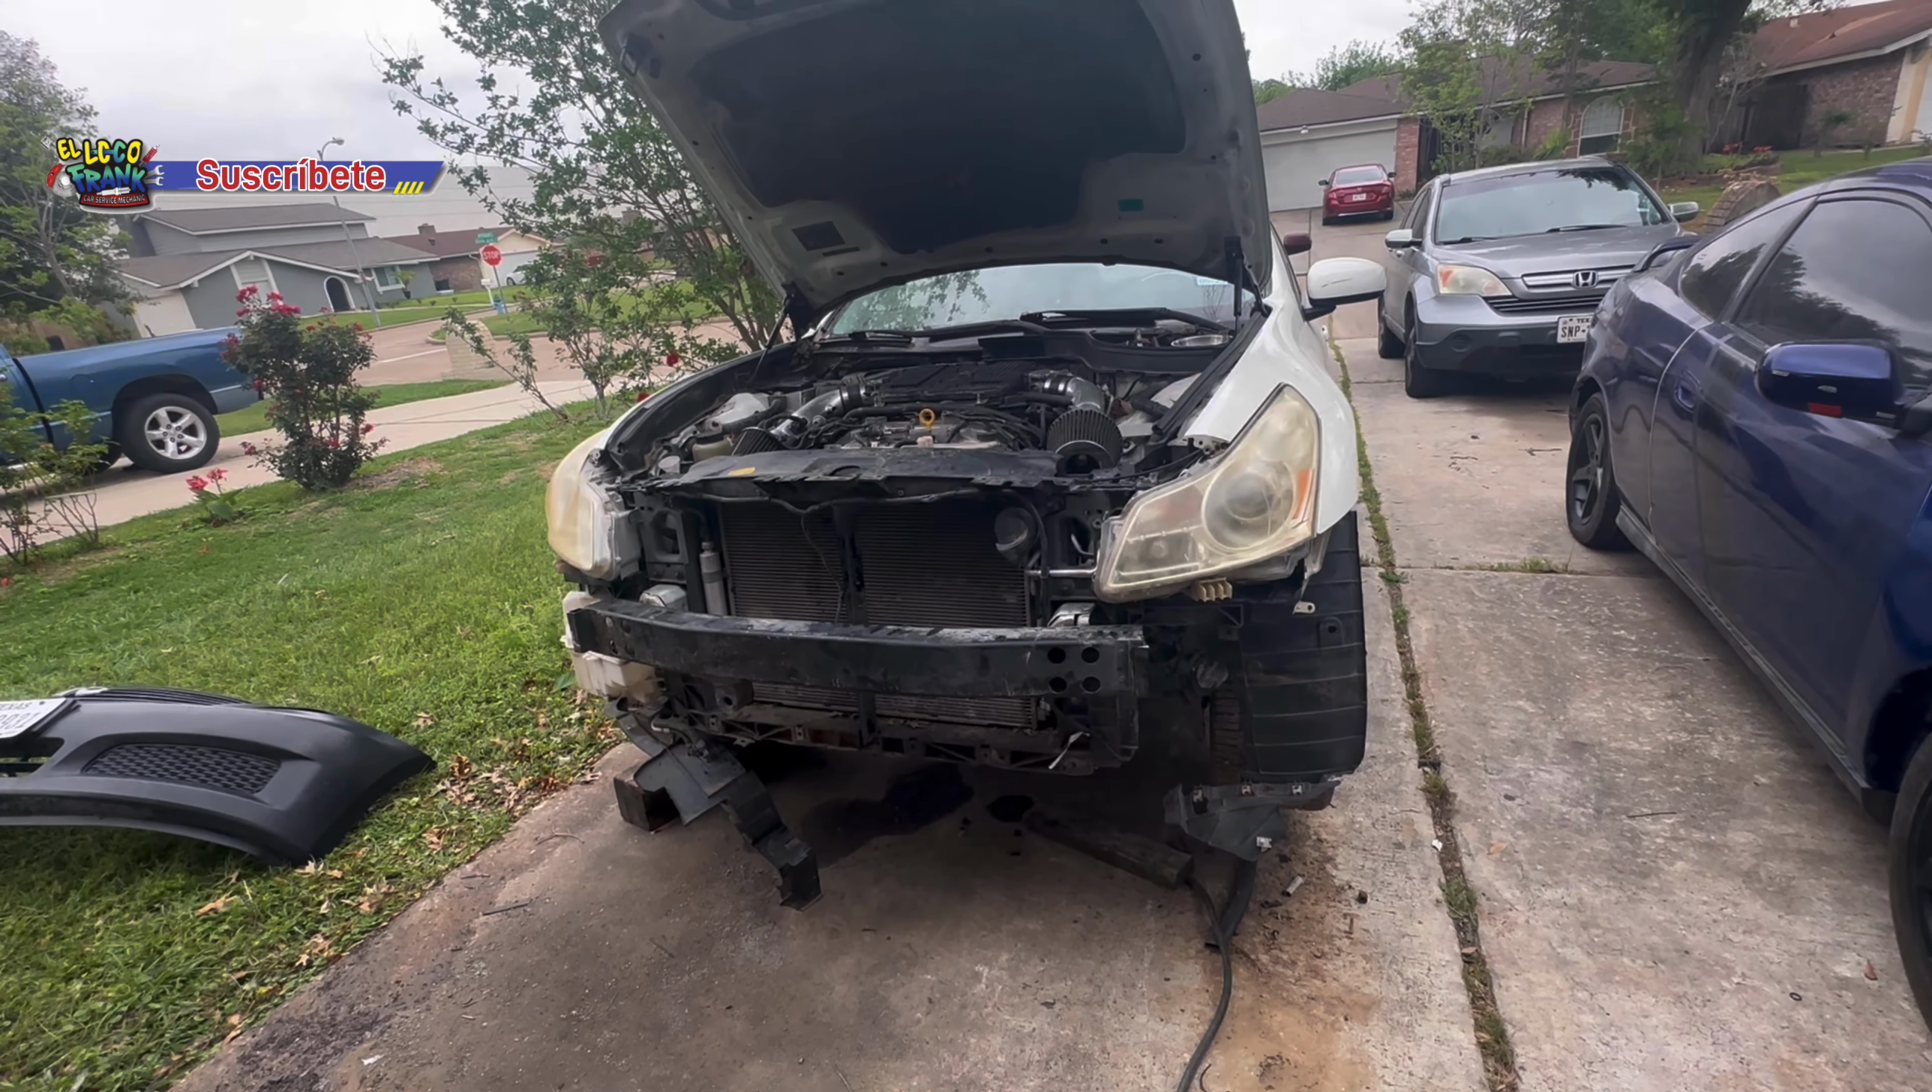Ahí lo estamos terminando falta poner el bomper ahí lo tengo.